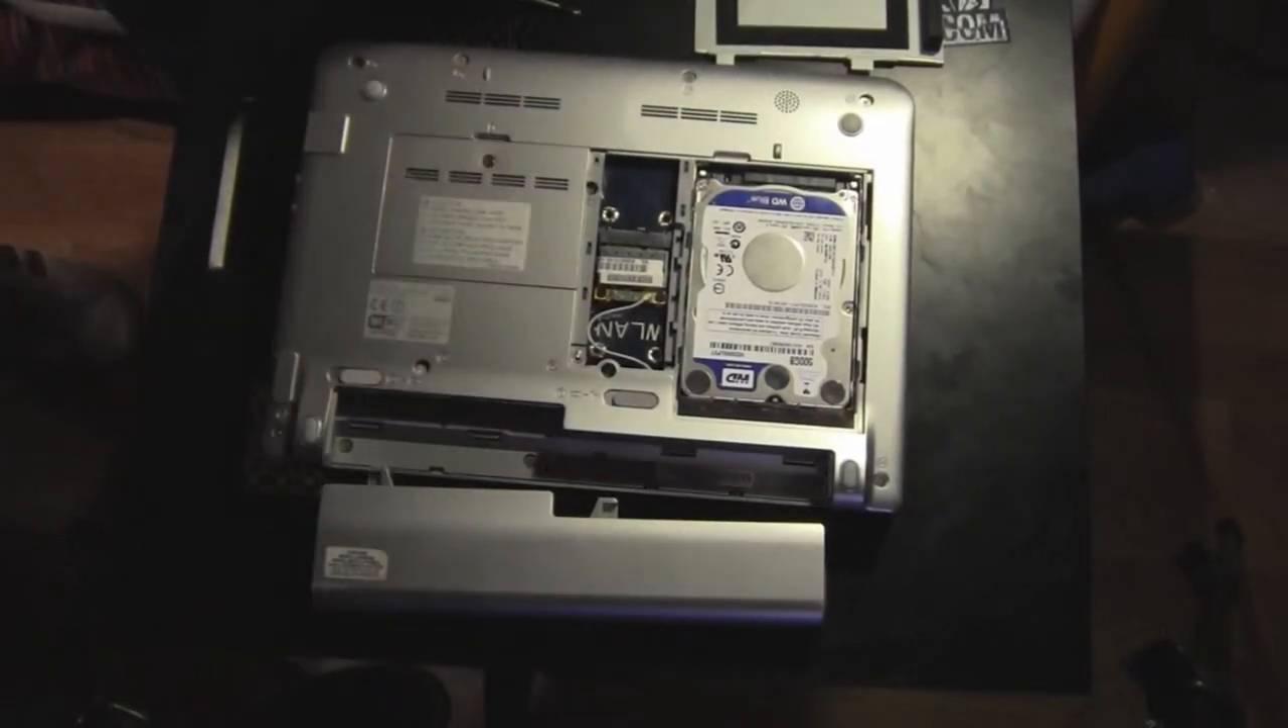Ecco qua, è stato montato l'hard disk.